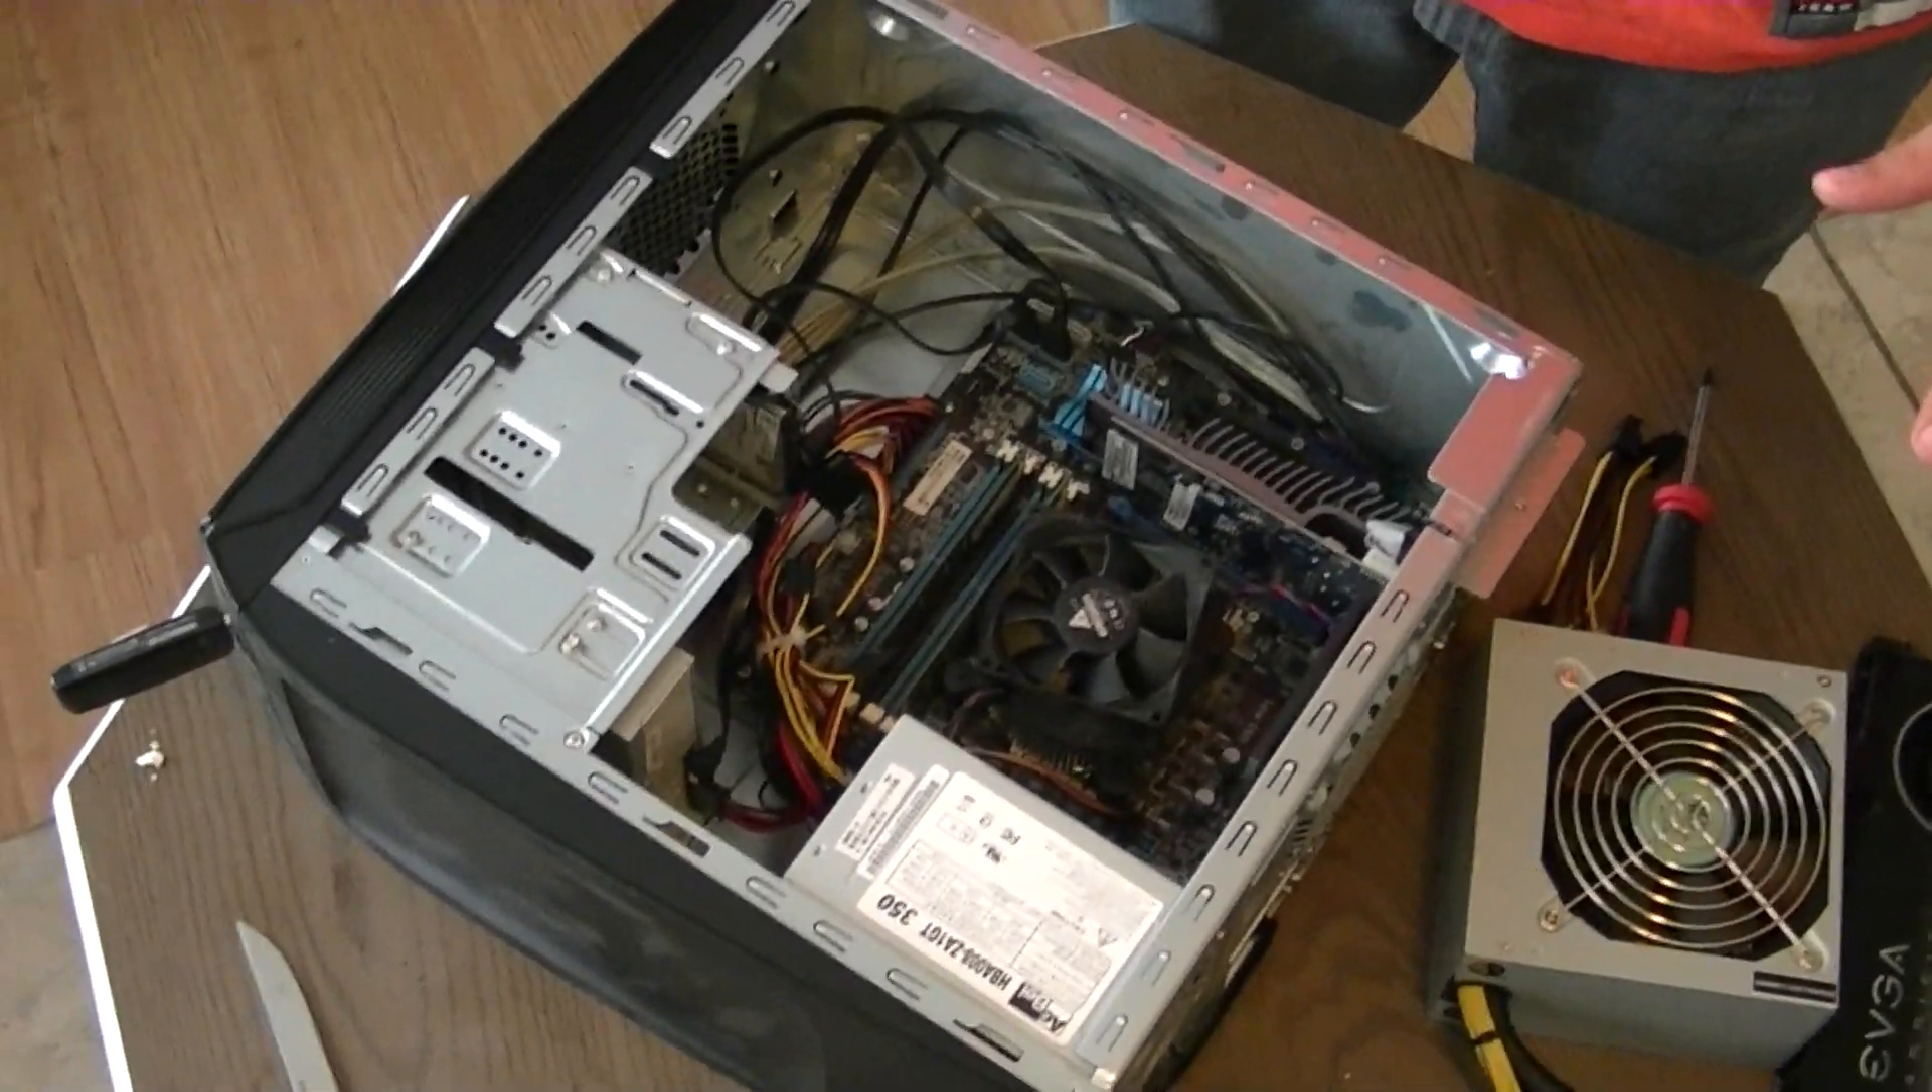Well I already have the case side off as you see.